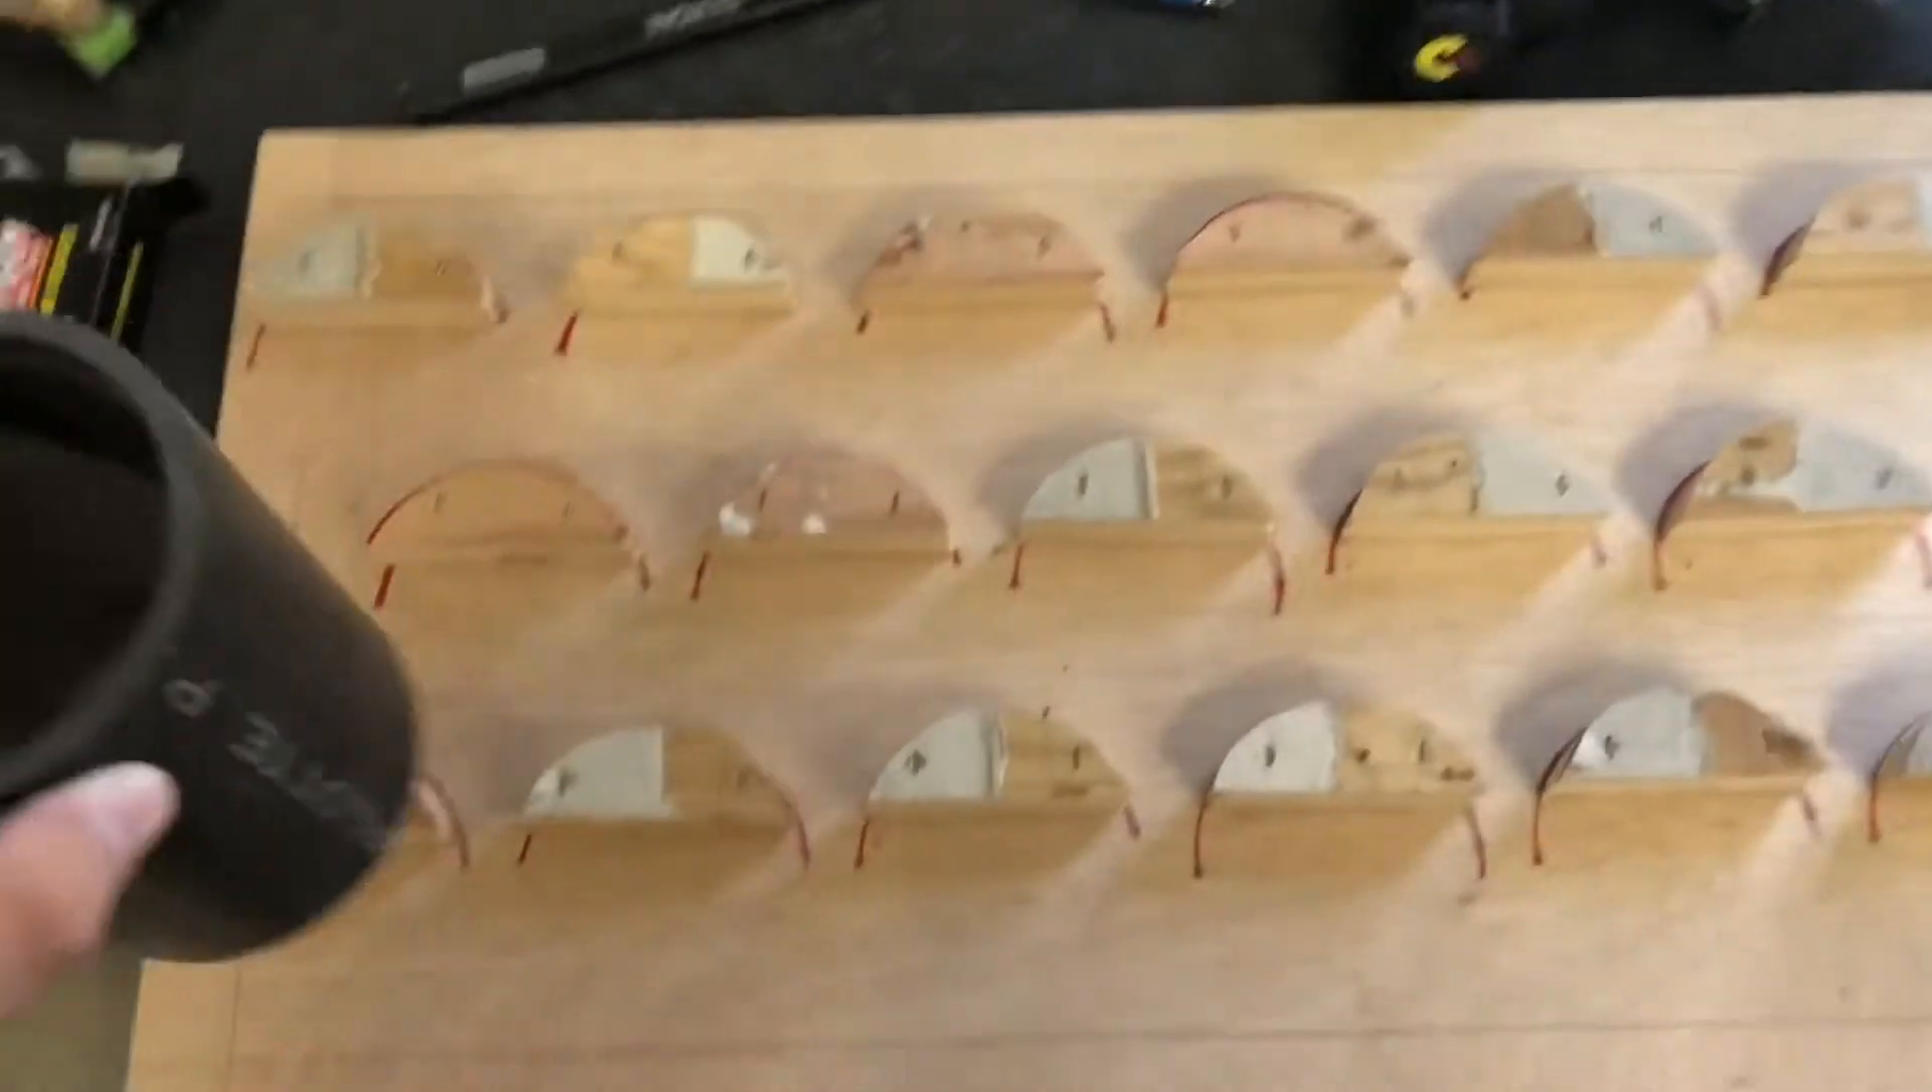So I got all my little half circle guys stapled on.